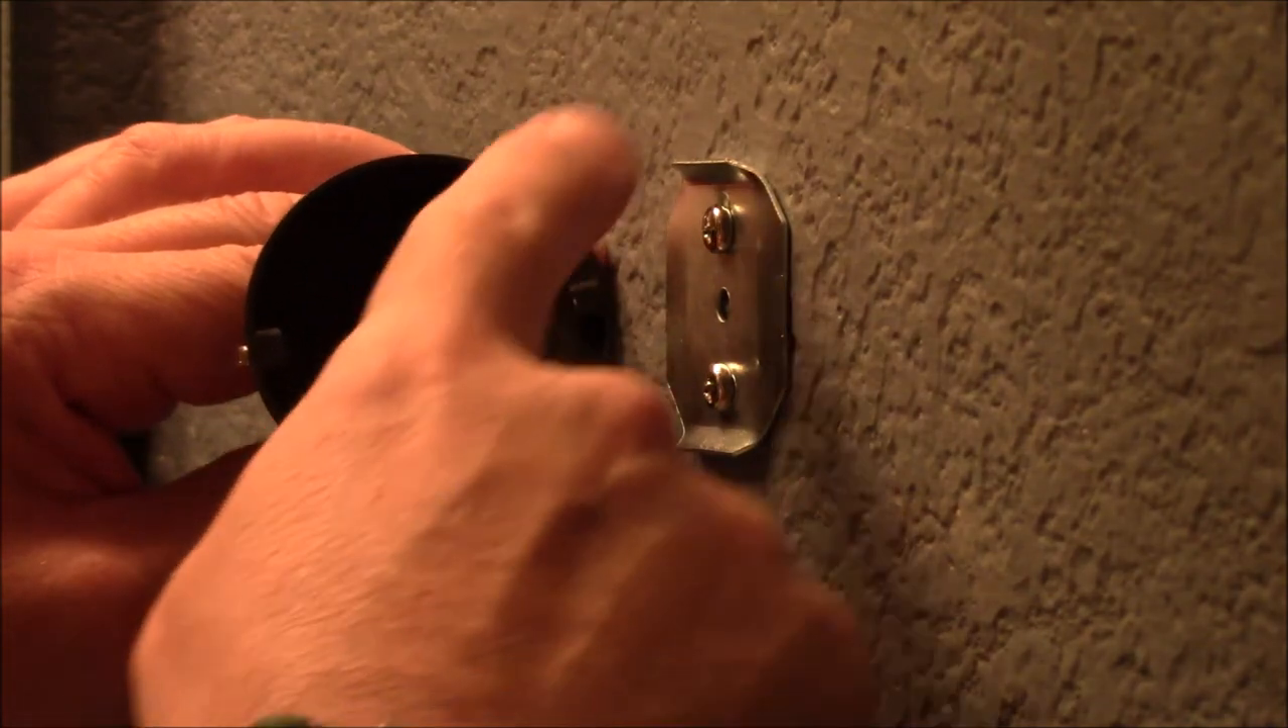So, we've got the mounting plate up, no problem at all.